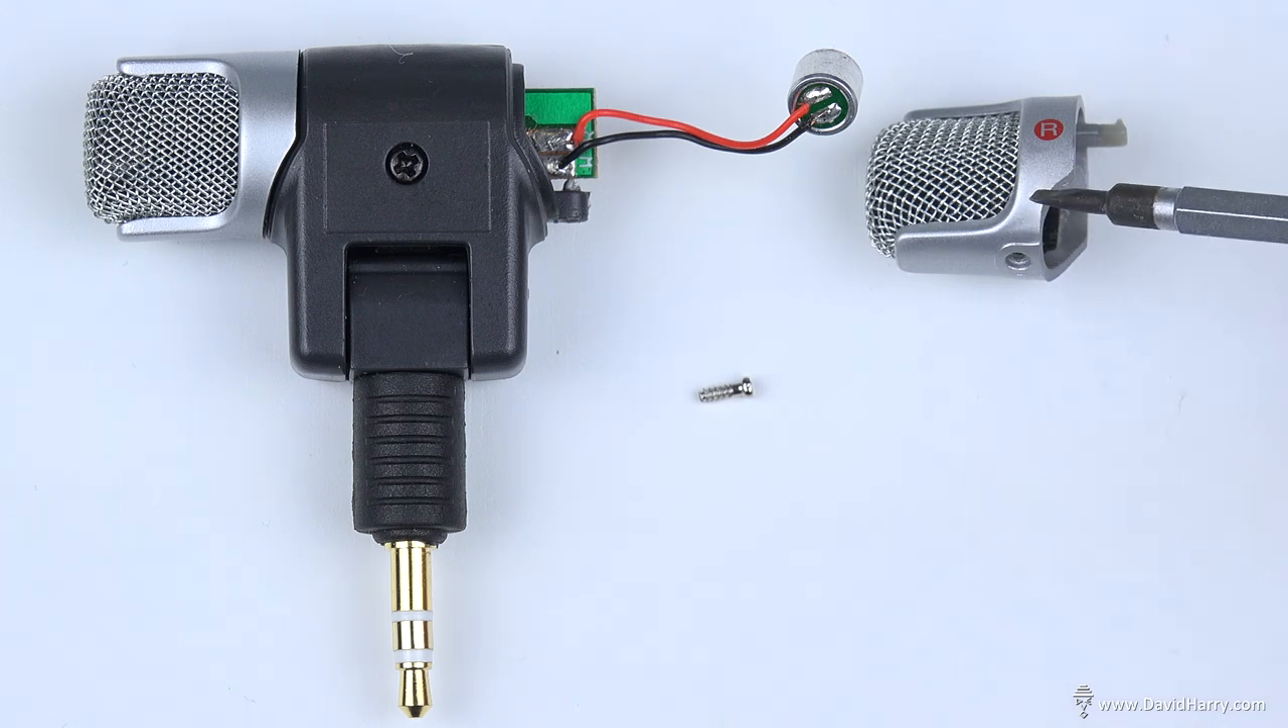There's the plastic end cap off one side of the microphone.